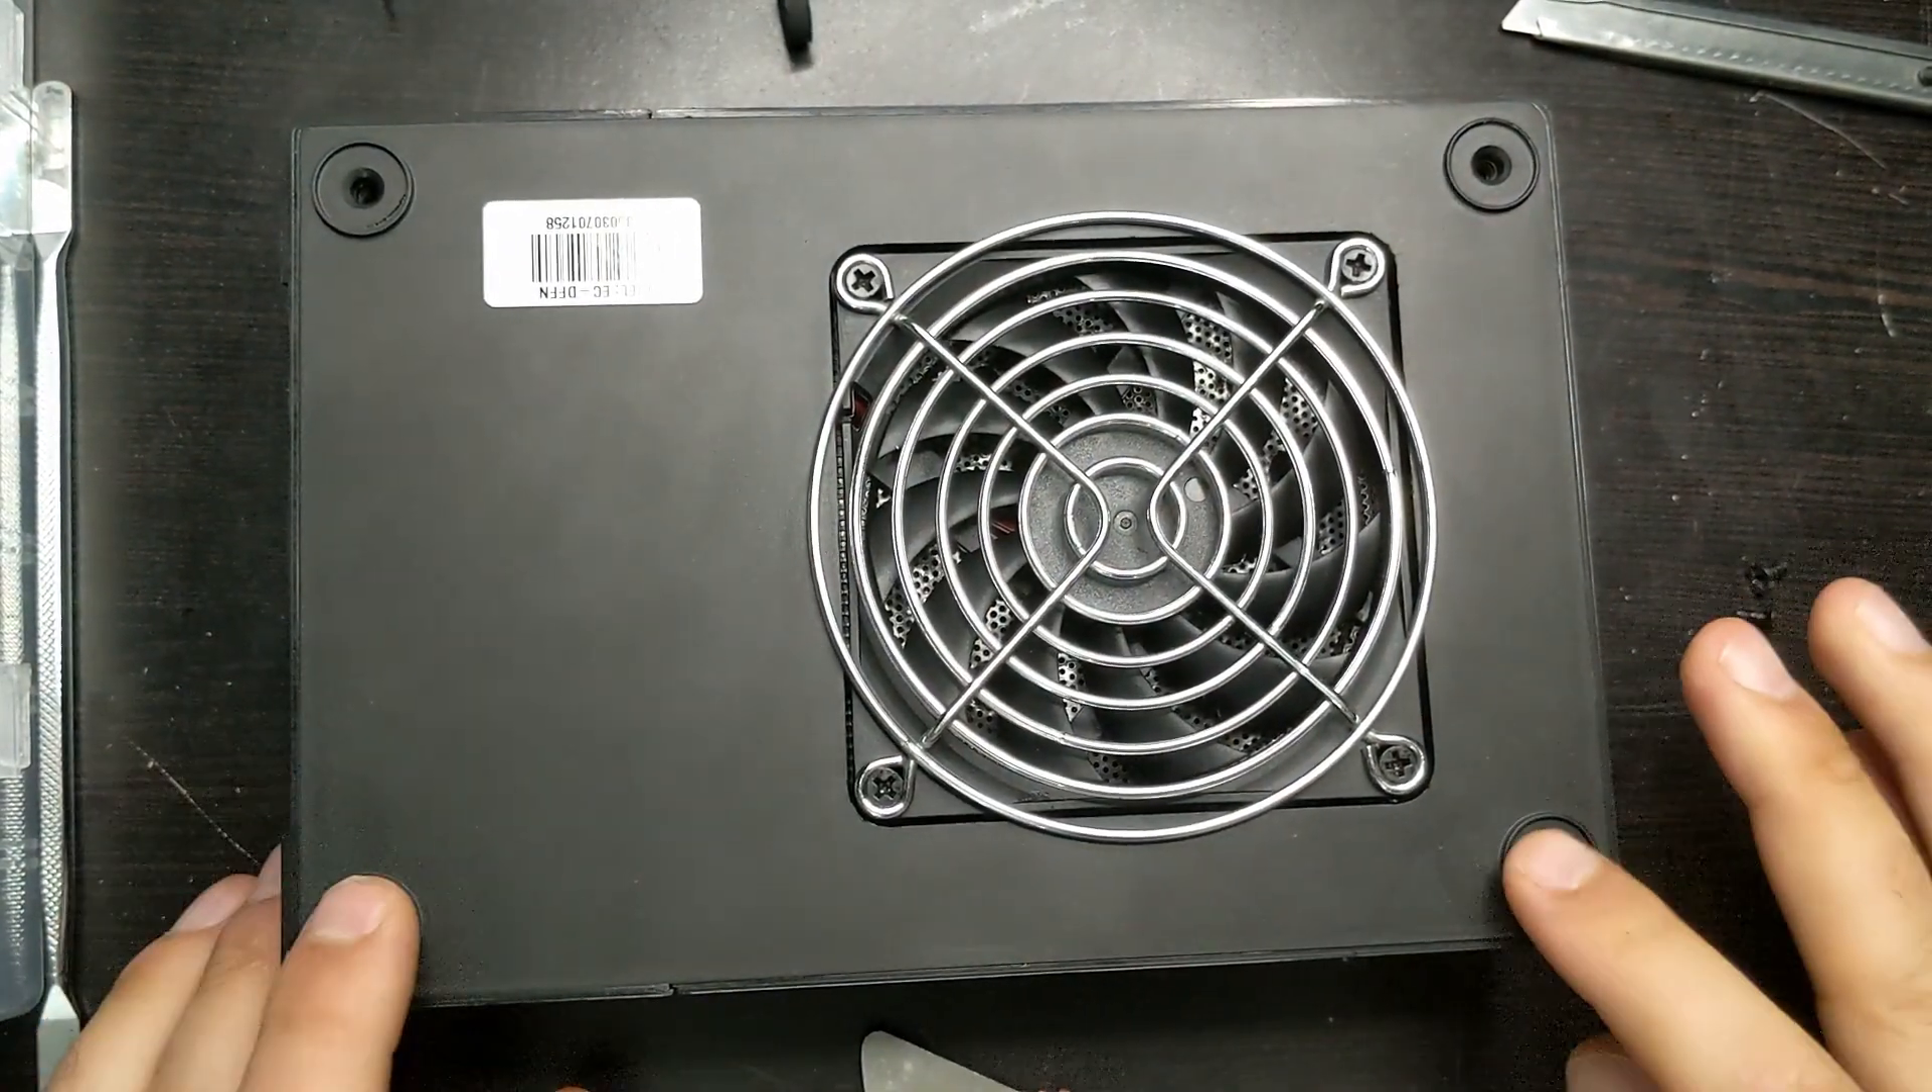So, in this case, I was able to put the original screws back in together with this metal plate.